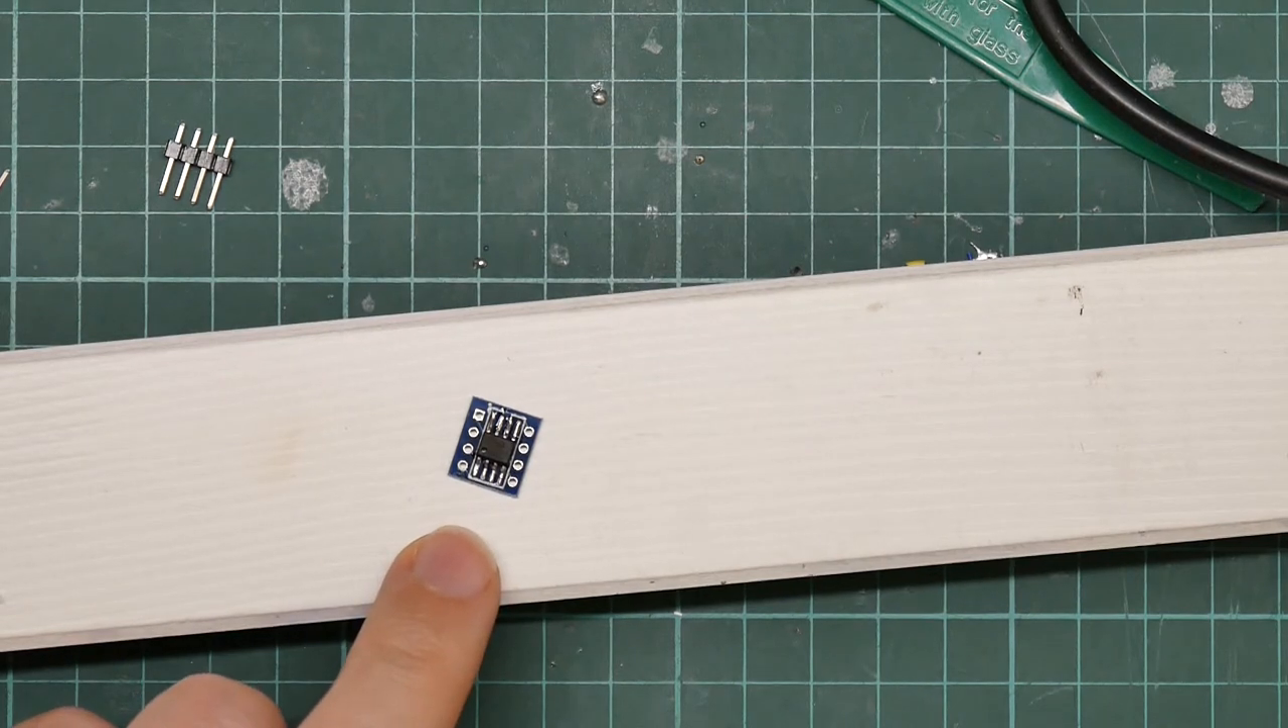So there is only one bit left to do, which is to solder the legs on and I'm just going to get a little bit of help to do that.